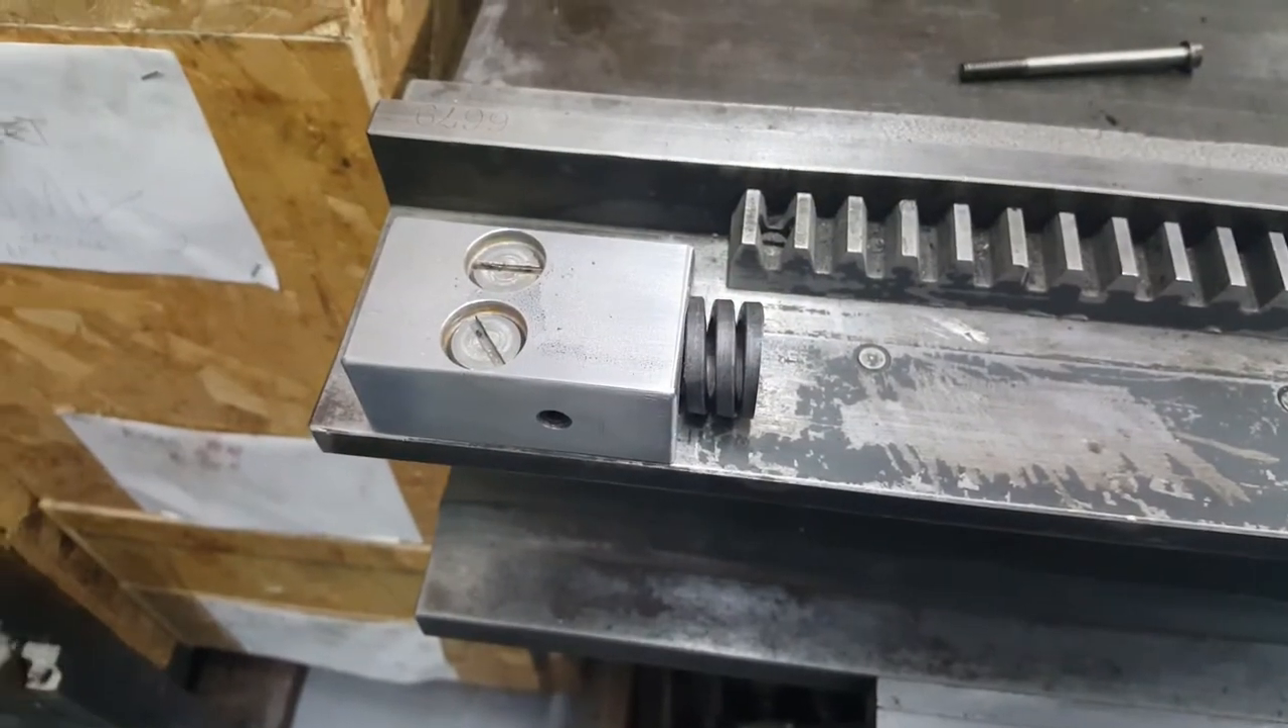Here's the bumper stop I made installed on the press.